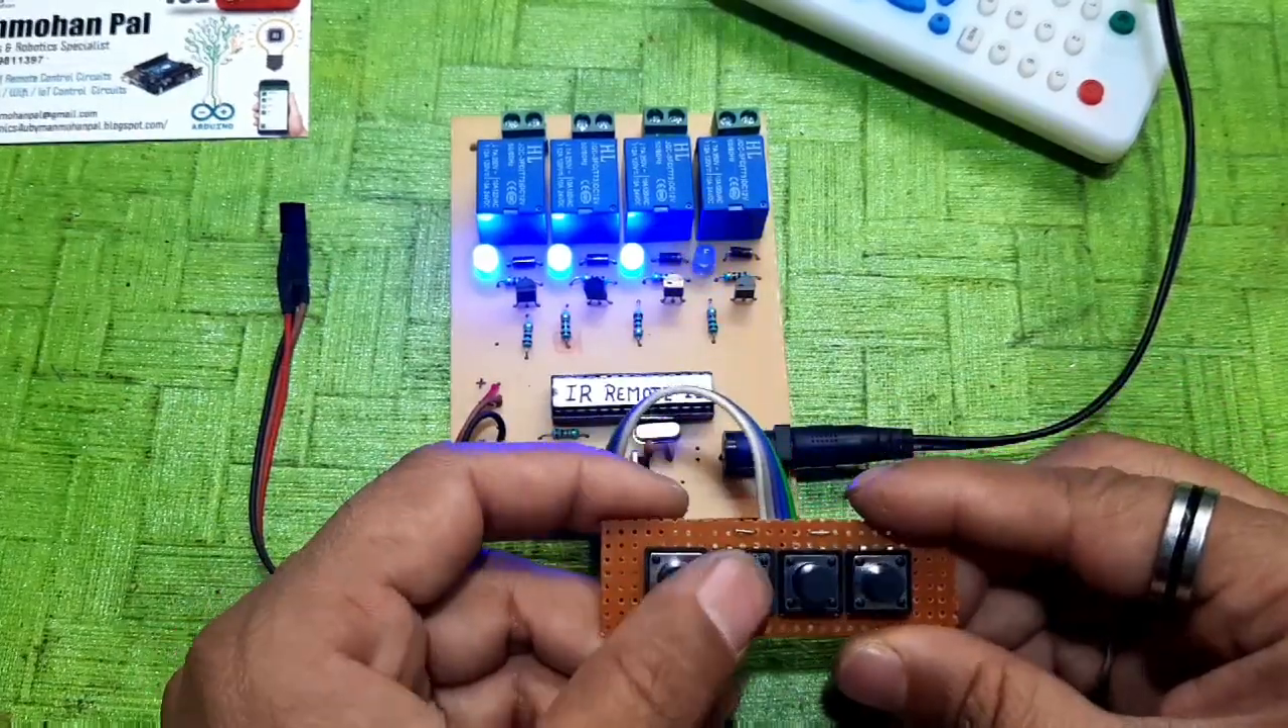हमने switch लगा दिये हैं सब कुछ complete है।